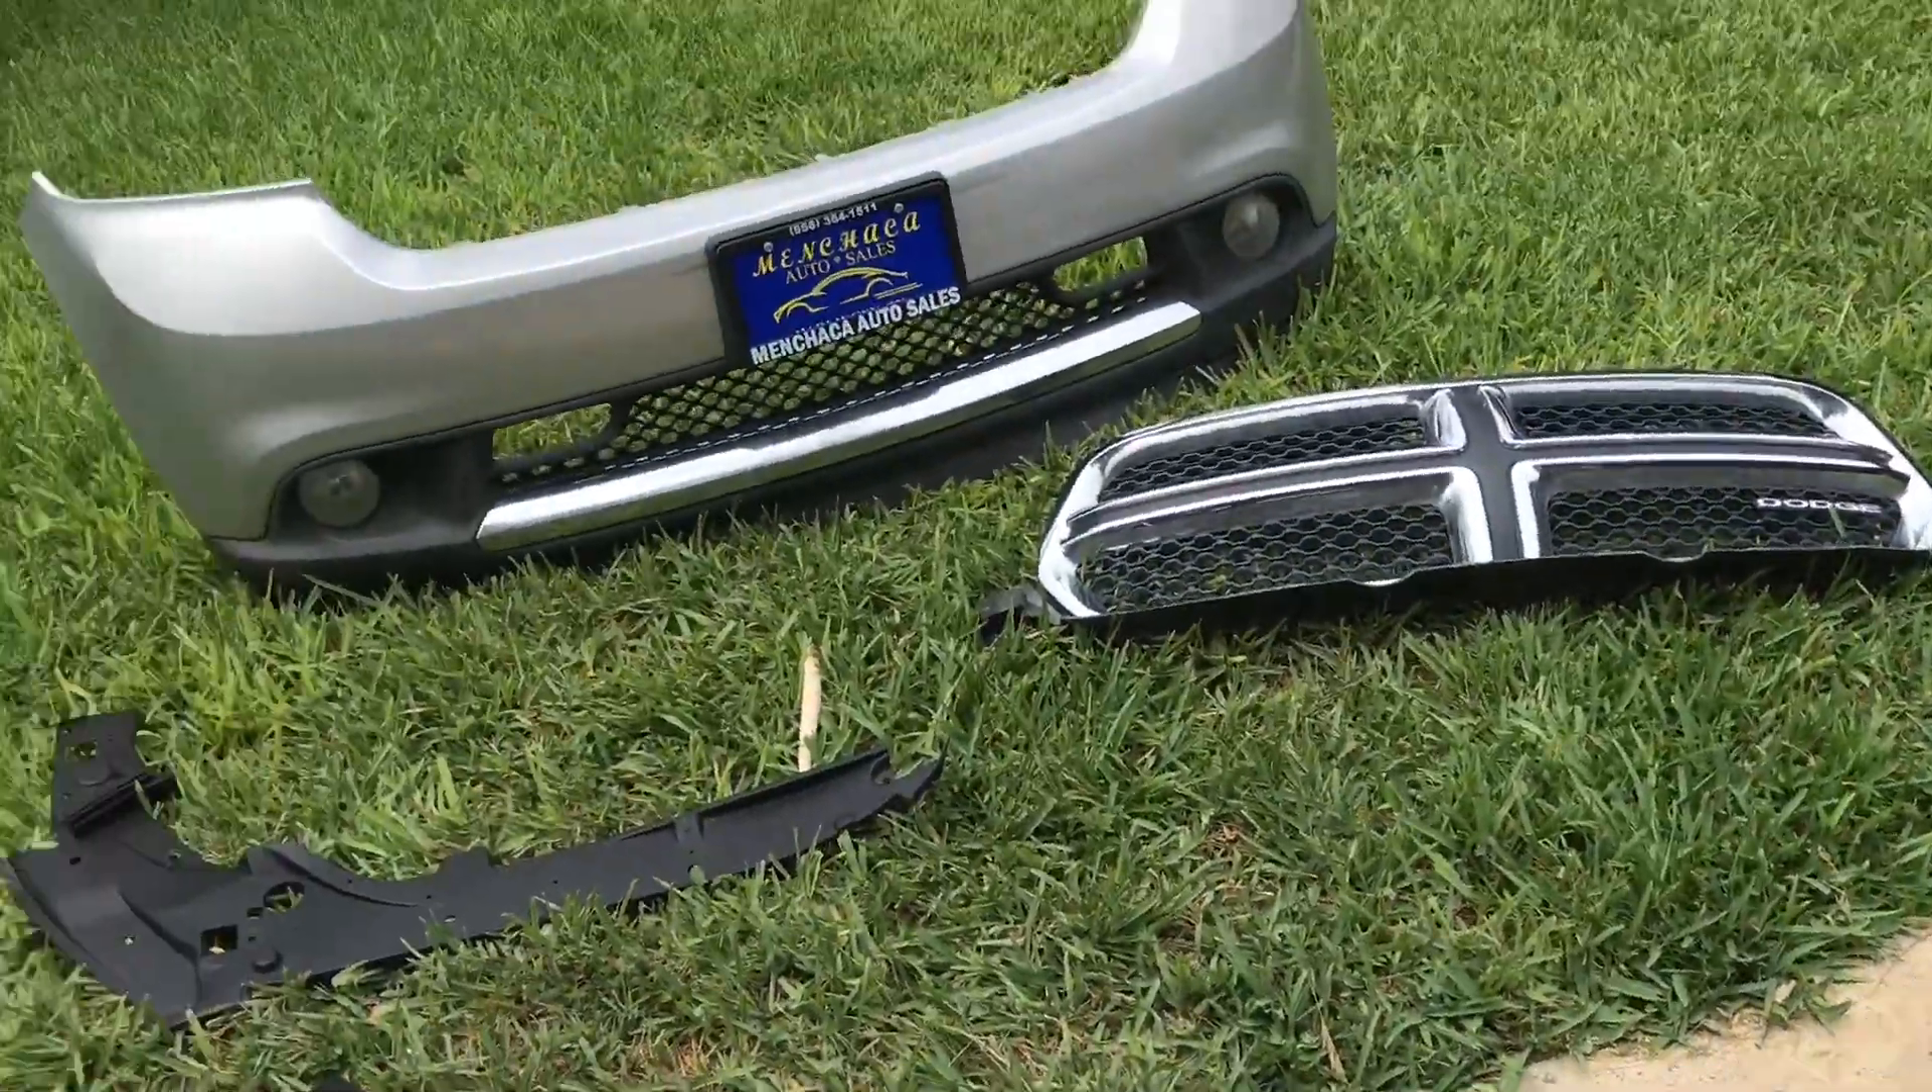That's all the trim pieces that i need to remove just to get to the headlights.